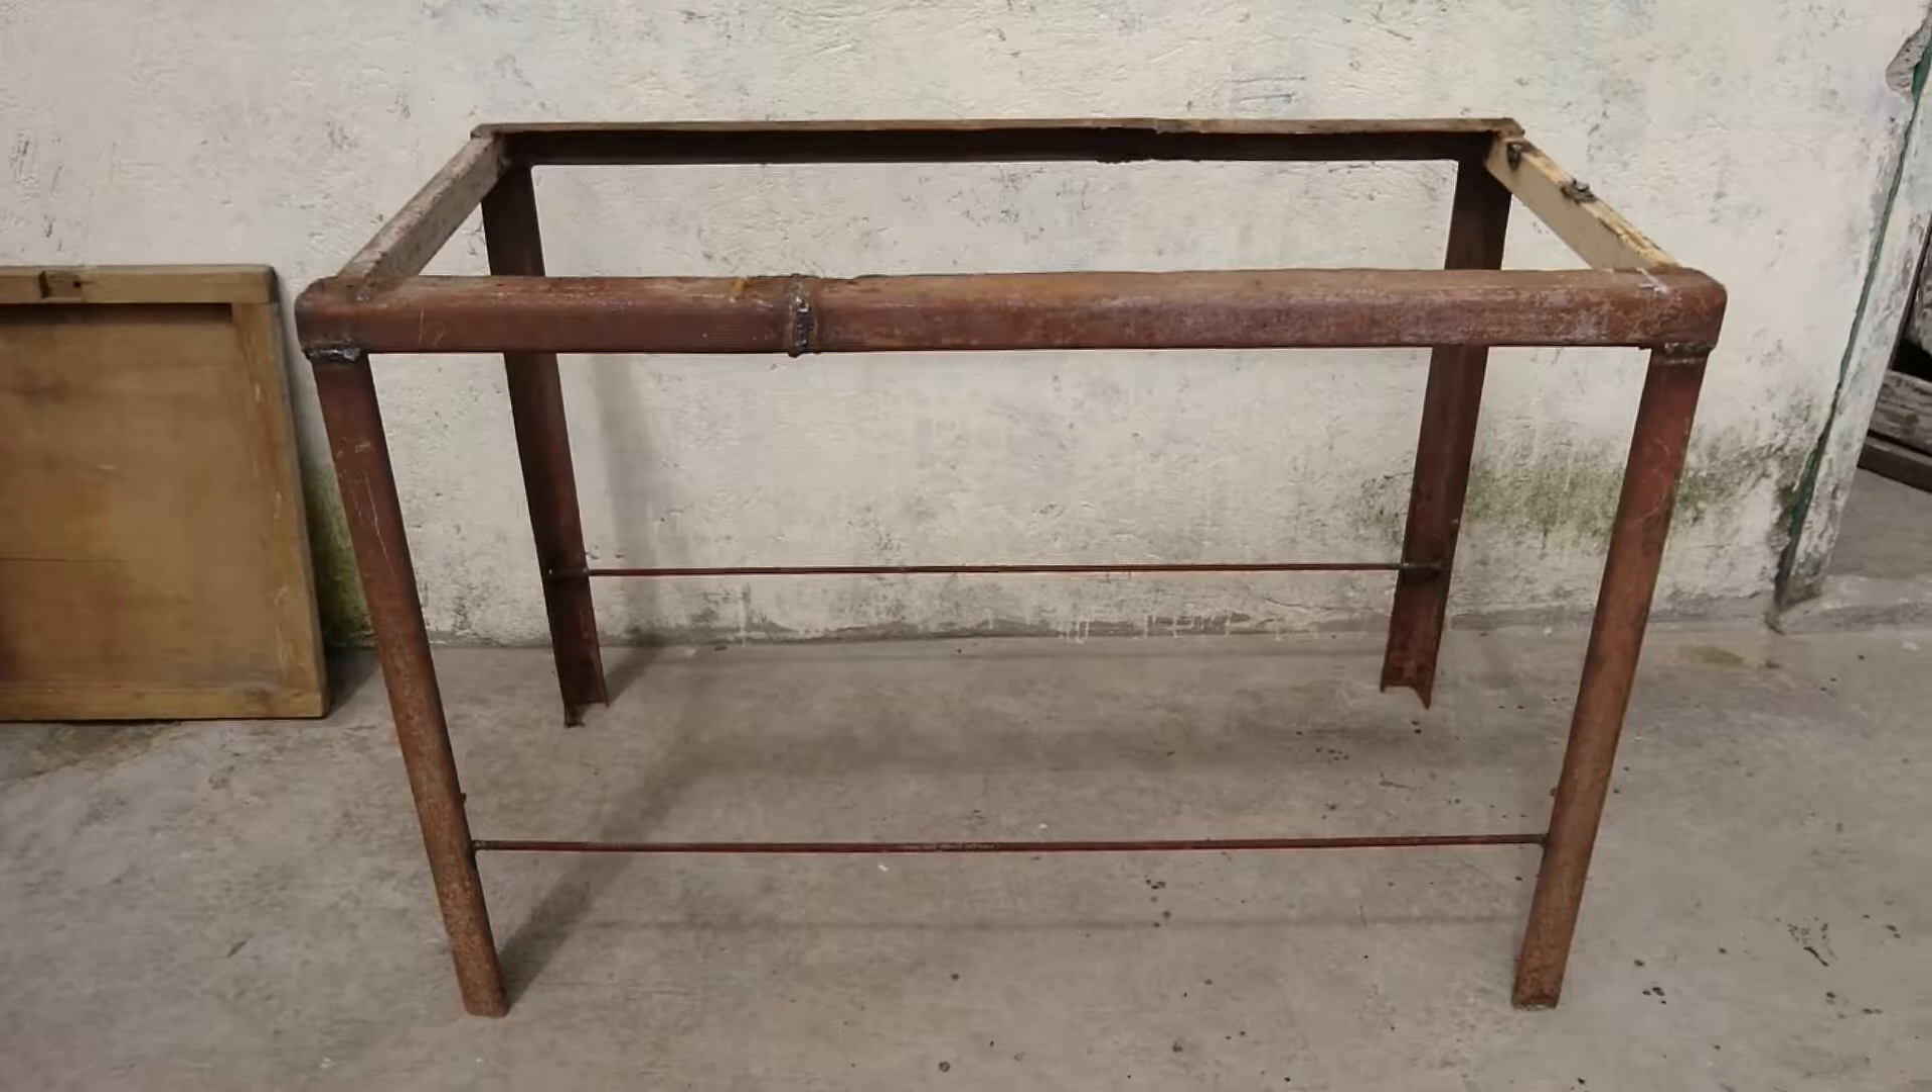Así es como ha quedado la mesa todavía nos falta ponerle algo encima.